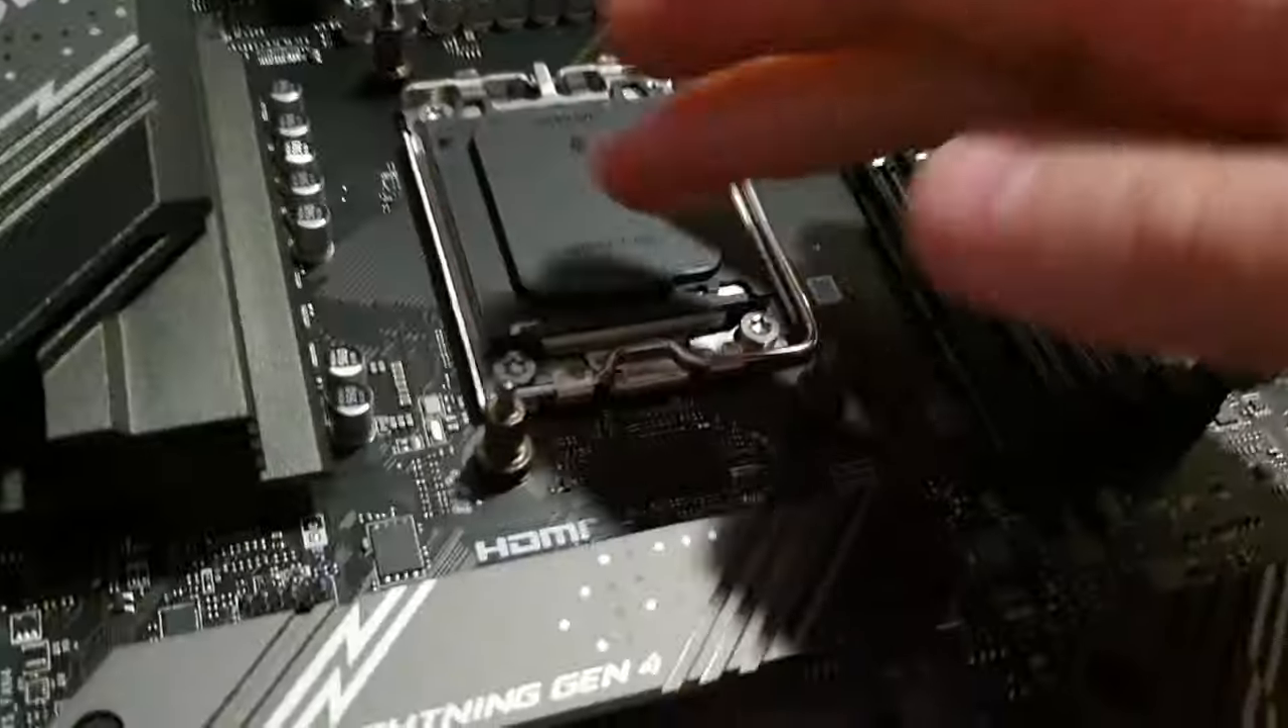Jak widzicie procesora jeszcze nie zamontowałem.